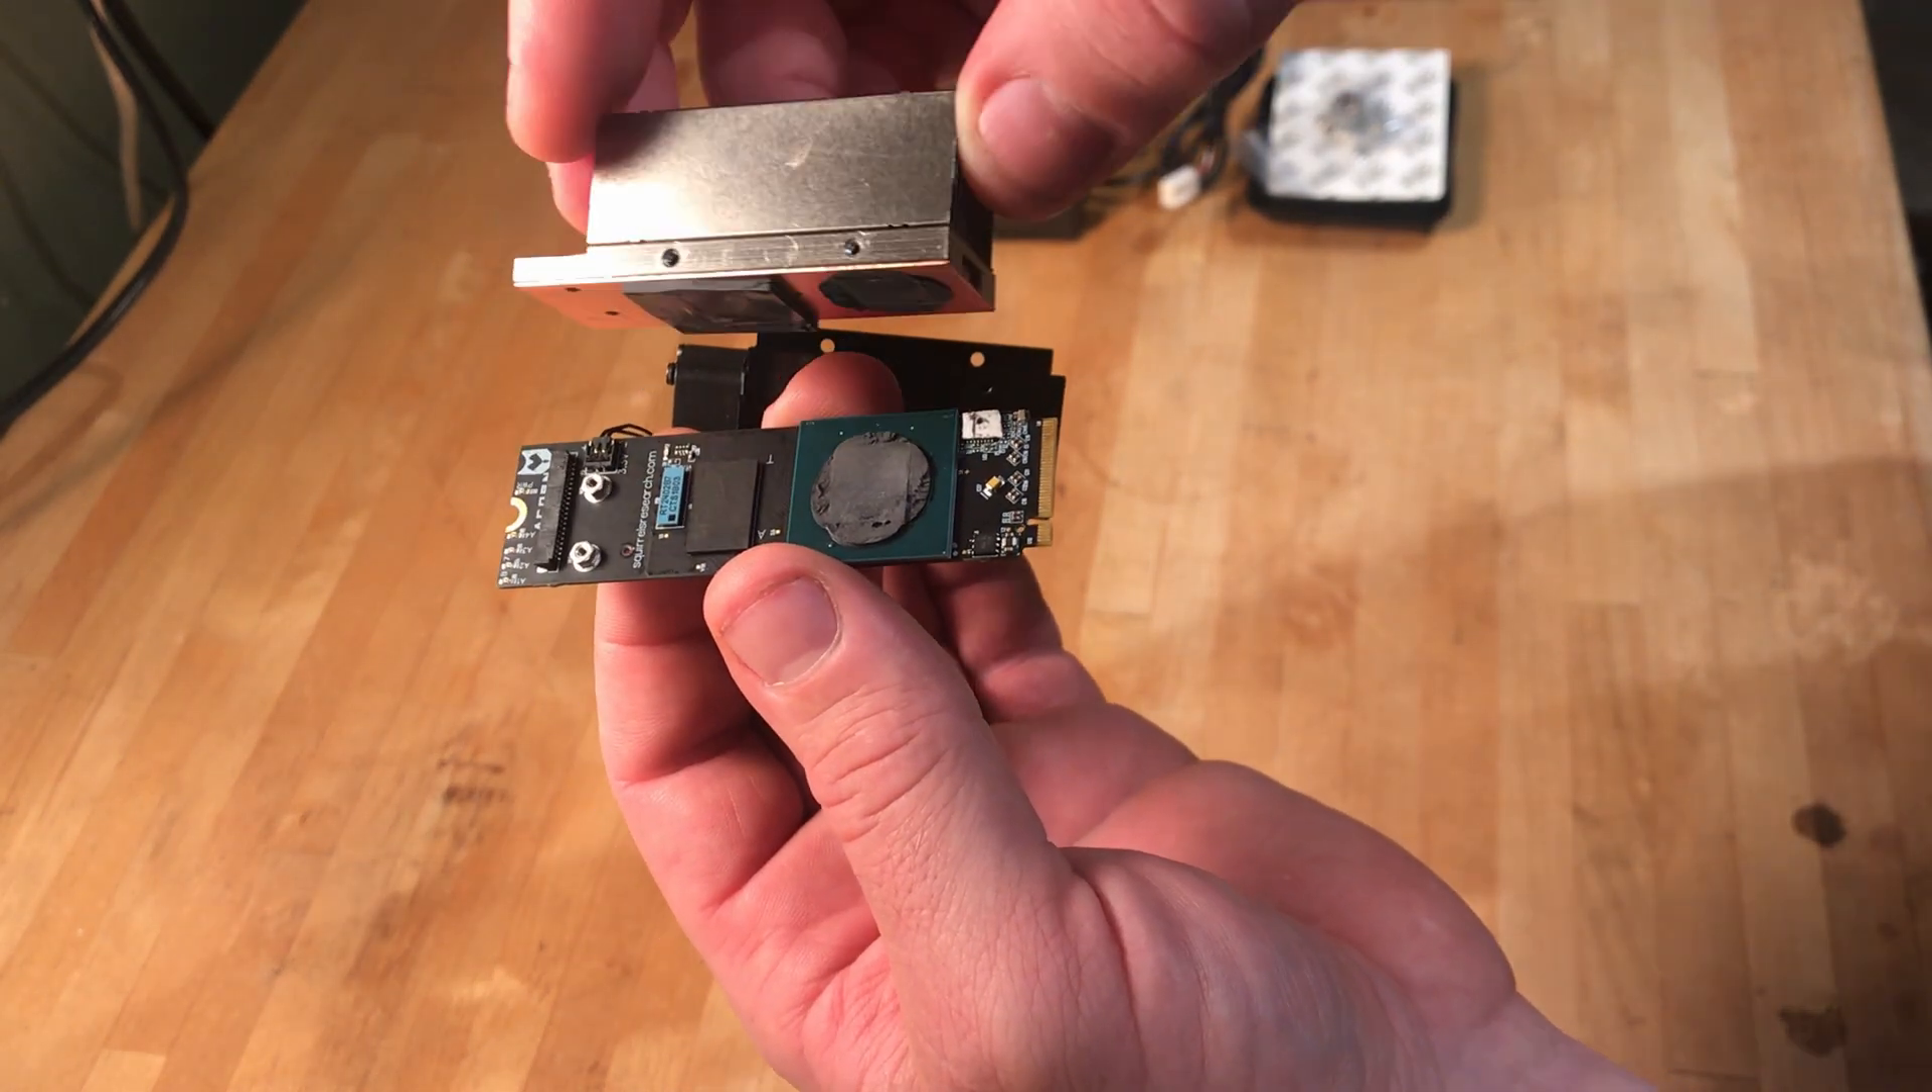So, as you can see, we have the copper heat sink and such off of the actual FPGA.